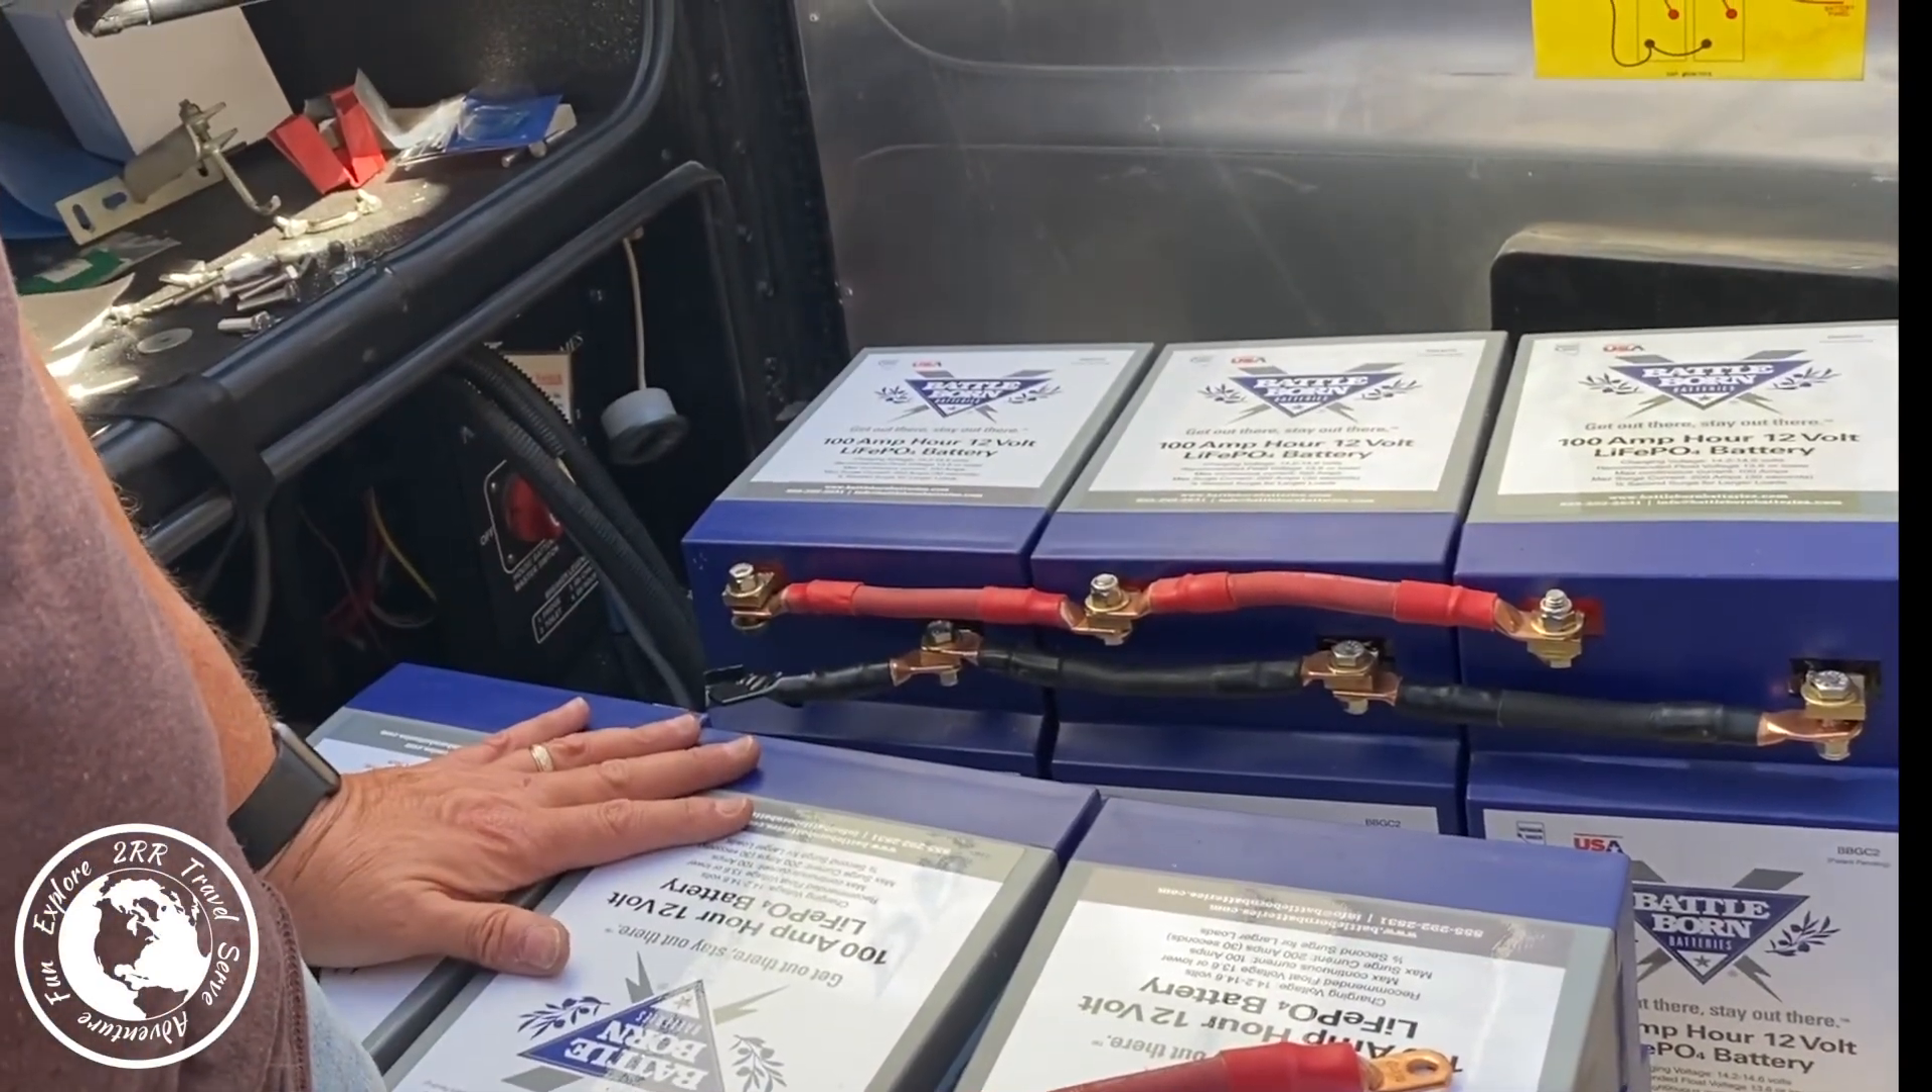I have set up the first three batteries. You'll see that the that the negatives are all all the negatives are connected.